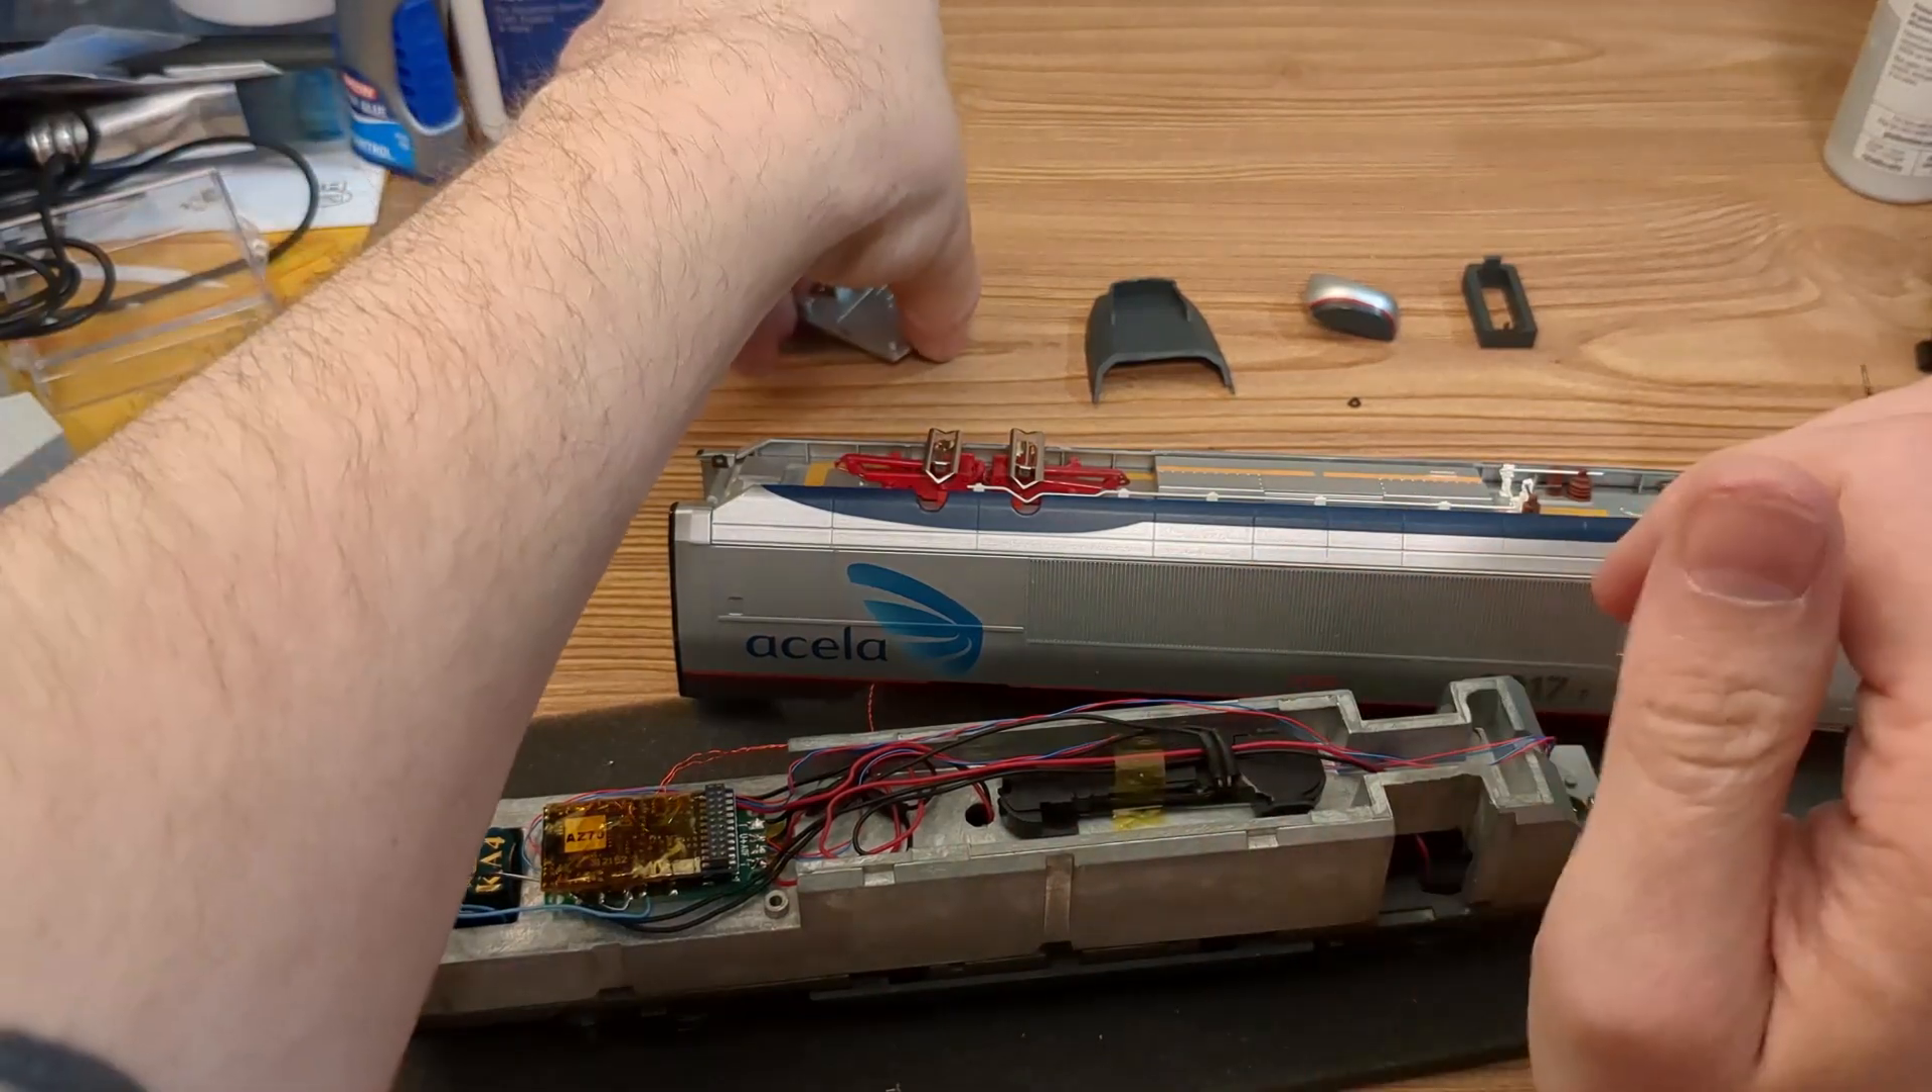With that you have a disassembled Bachmann Acela. At least you have the shell off the chassis.